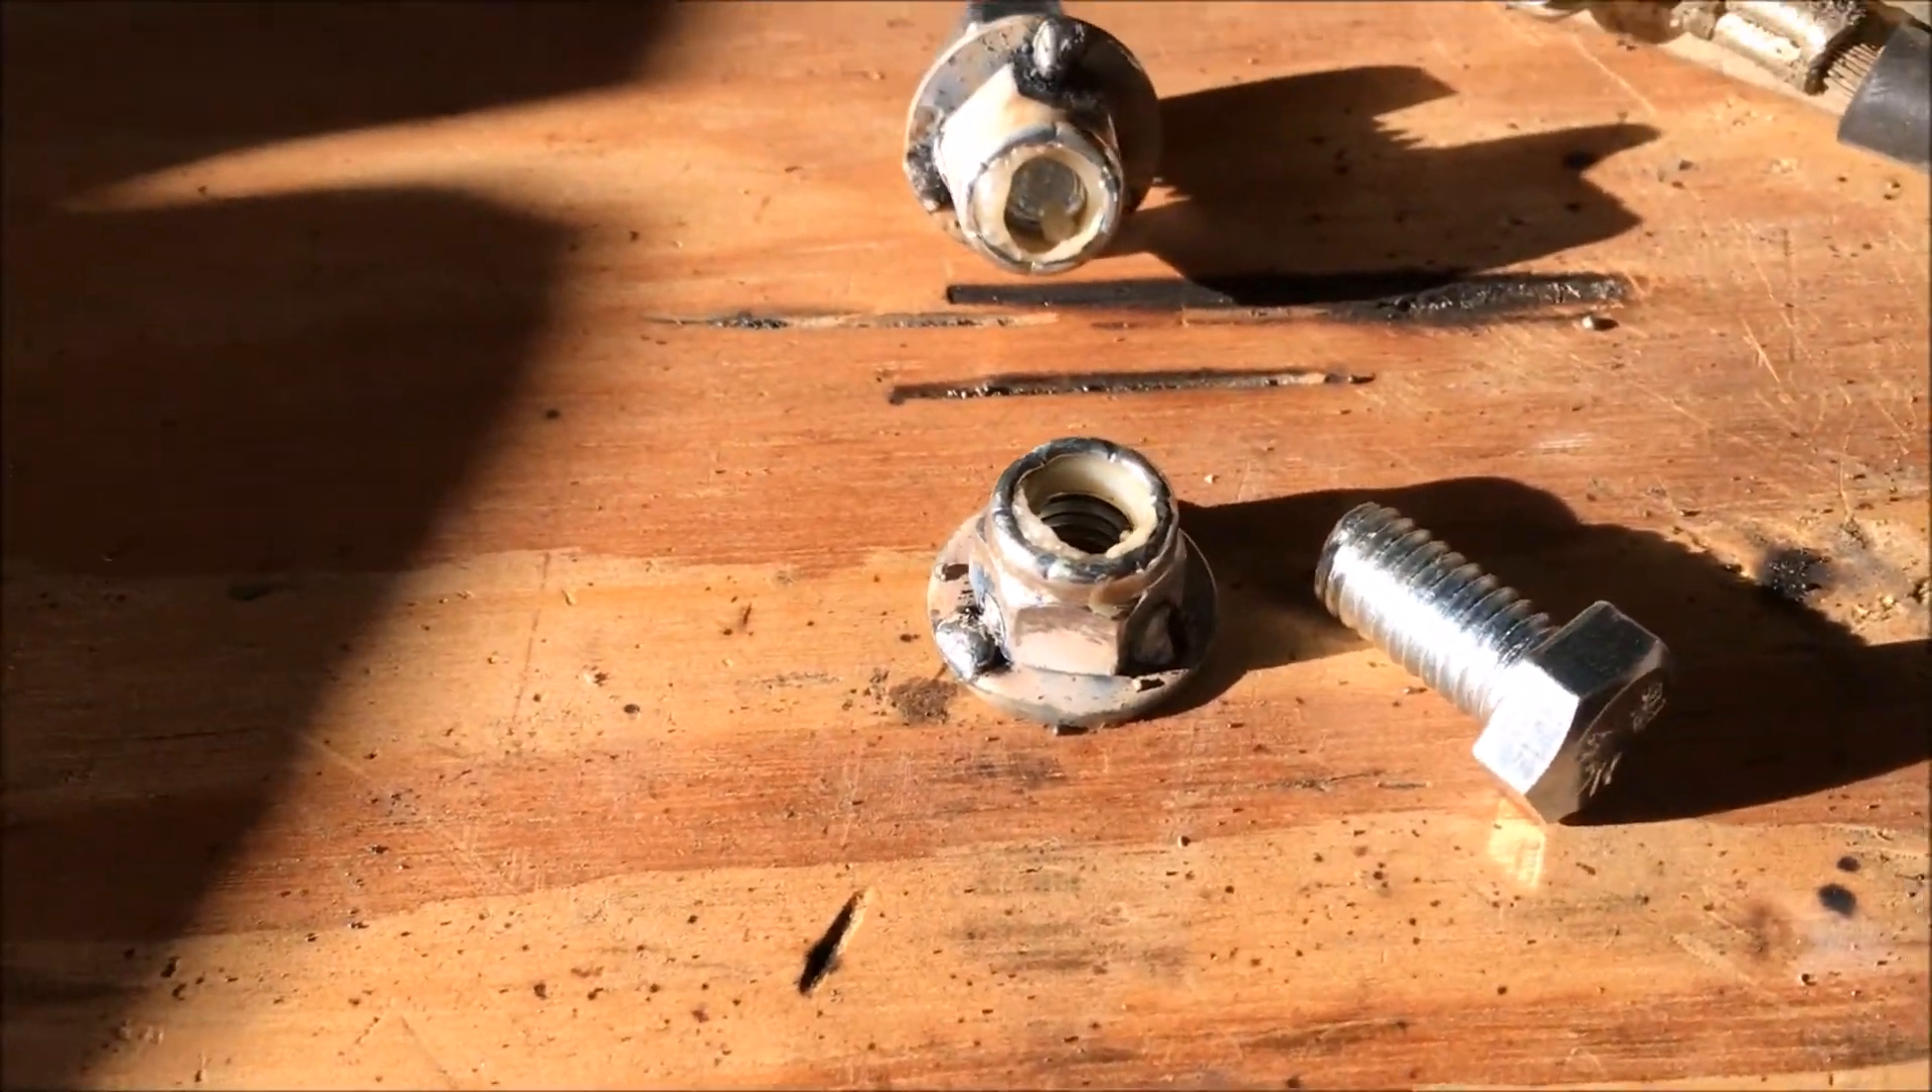I have the nuts now spot welded to the washers.